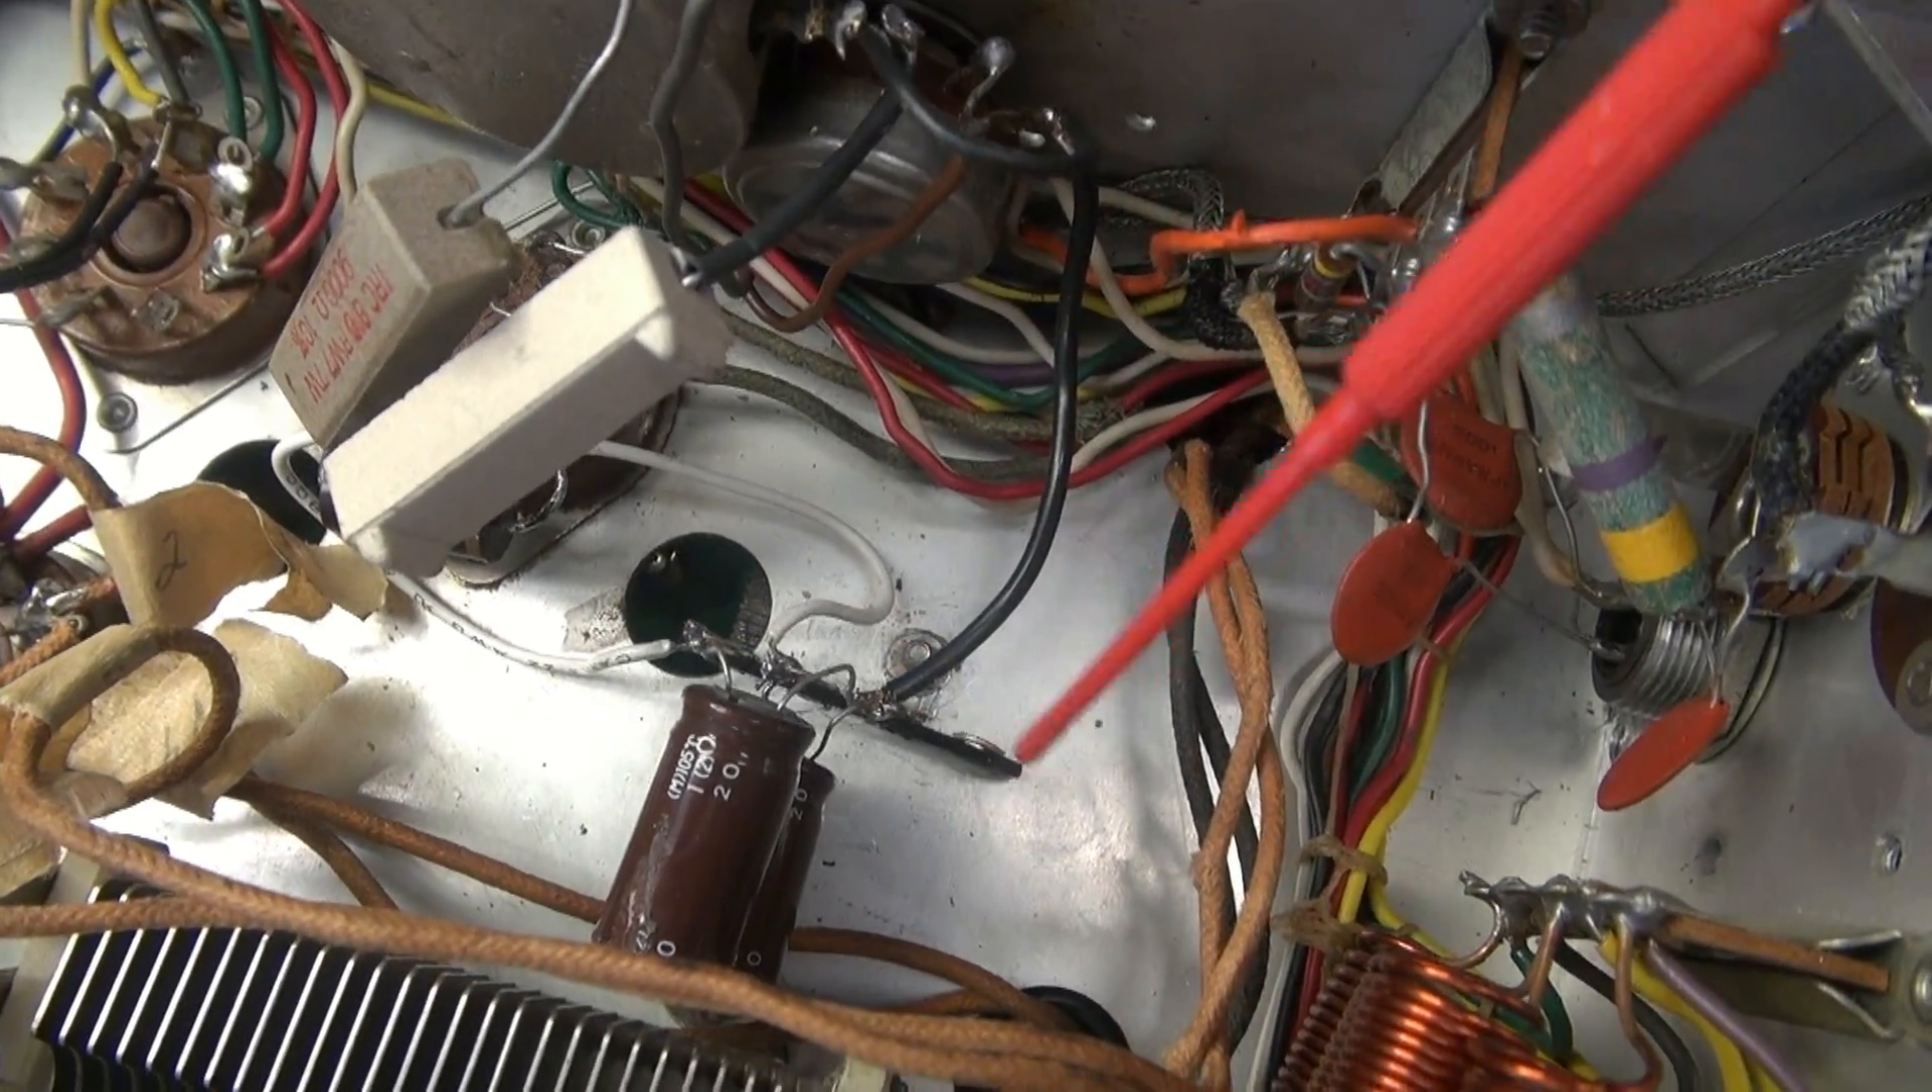So to clean up the capacitor issue, I mounted a terminal board here to mount those two negative bias caps on.